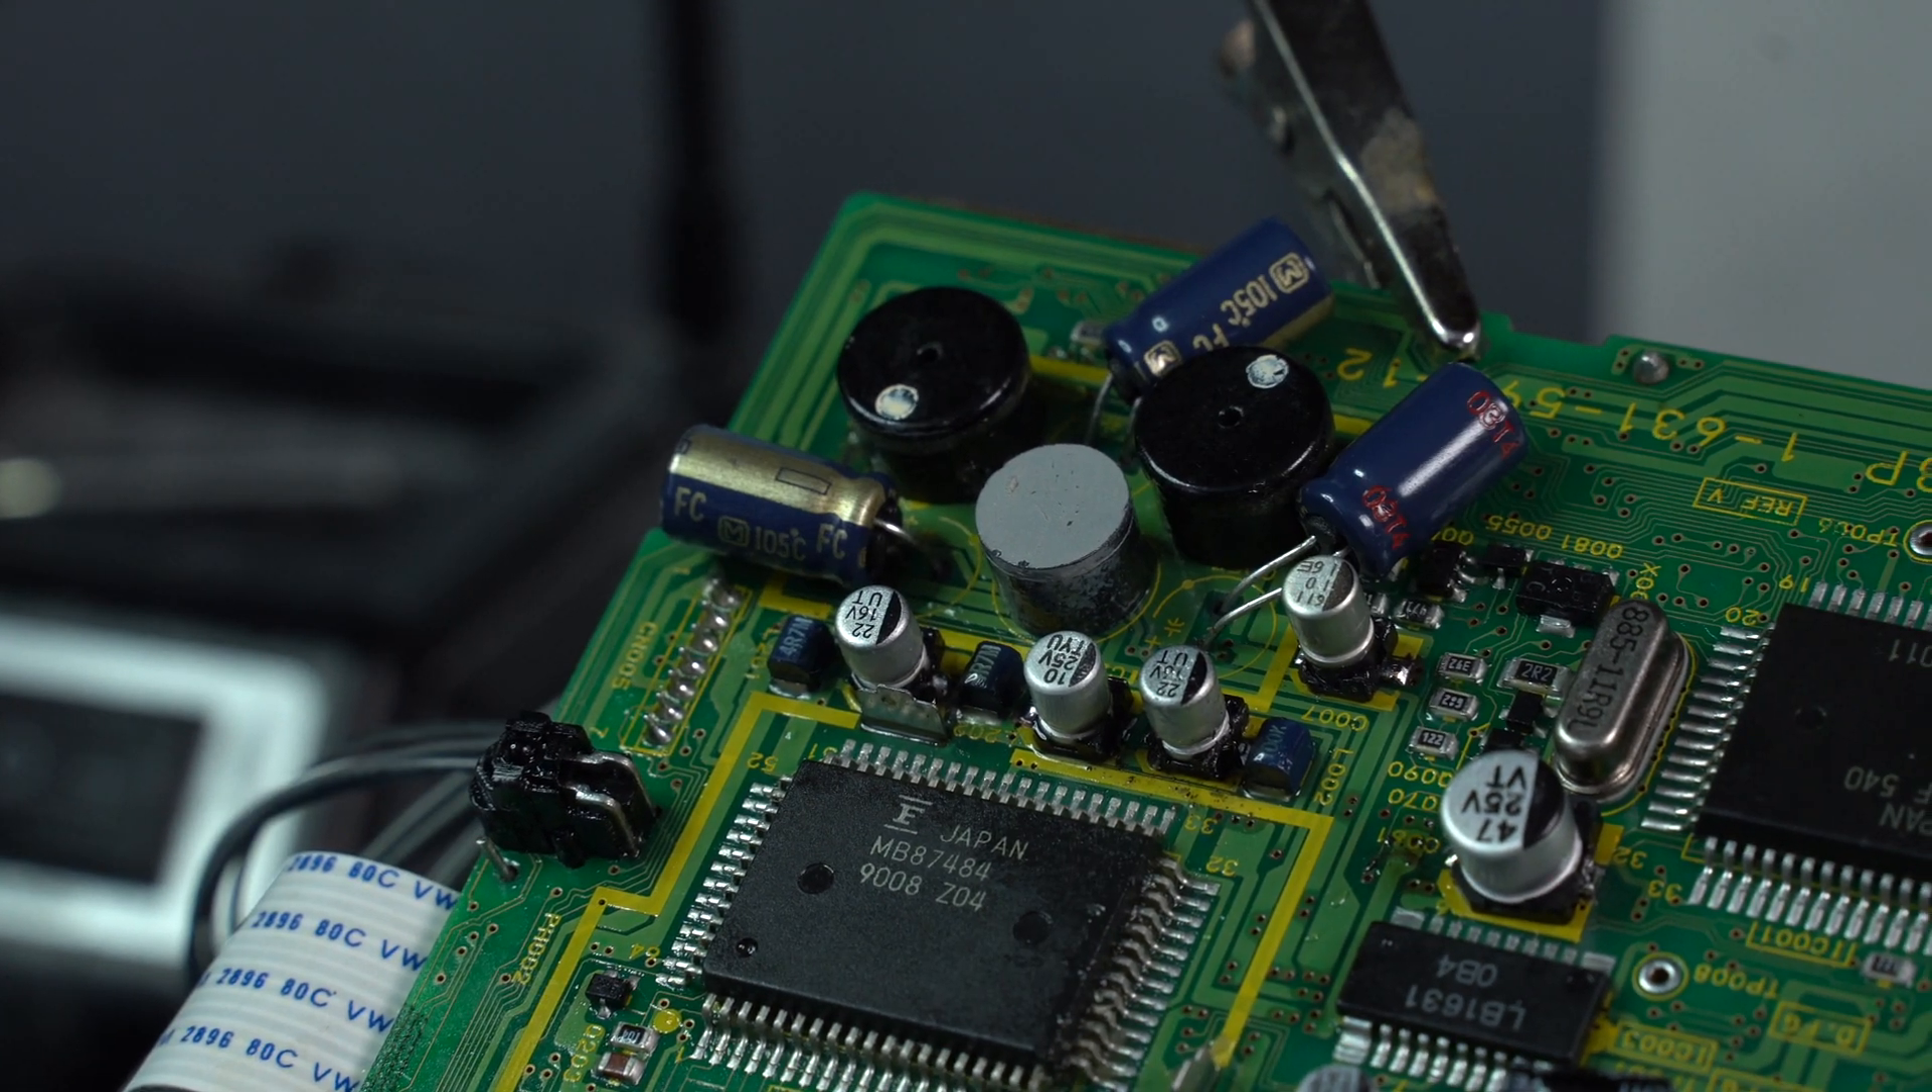So with the through hole capacitors now in place we can now solder them to the board.